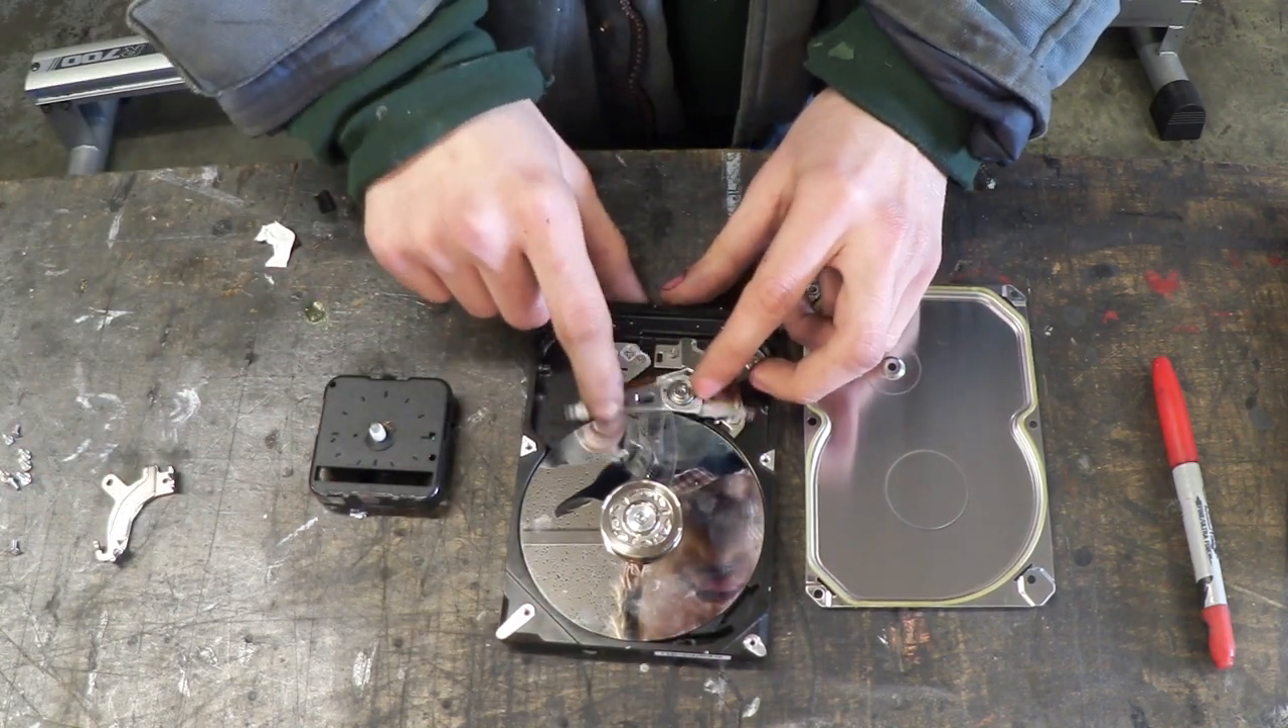This panel lifts off and now here are the contents of the hard drive.